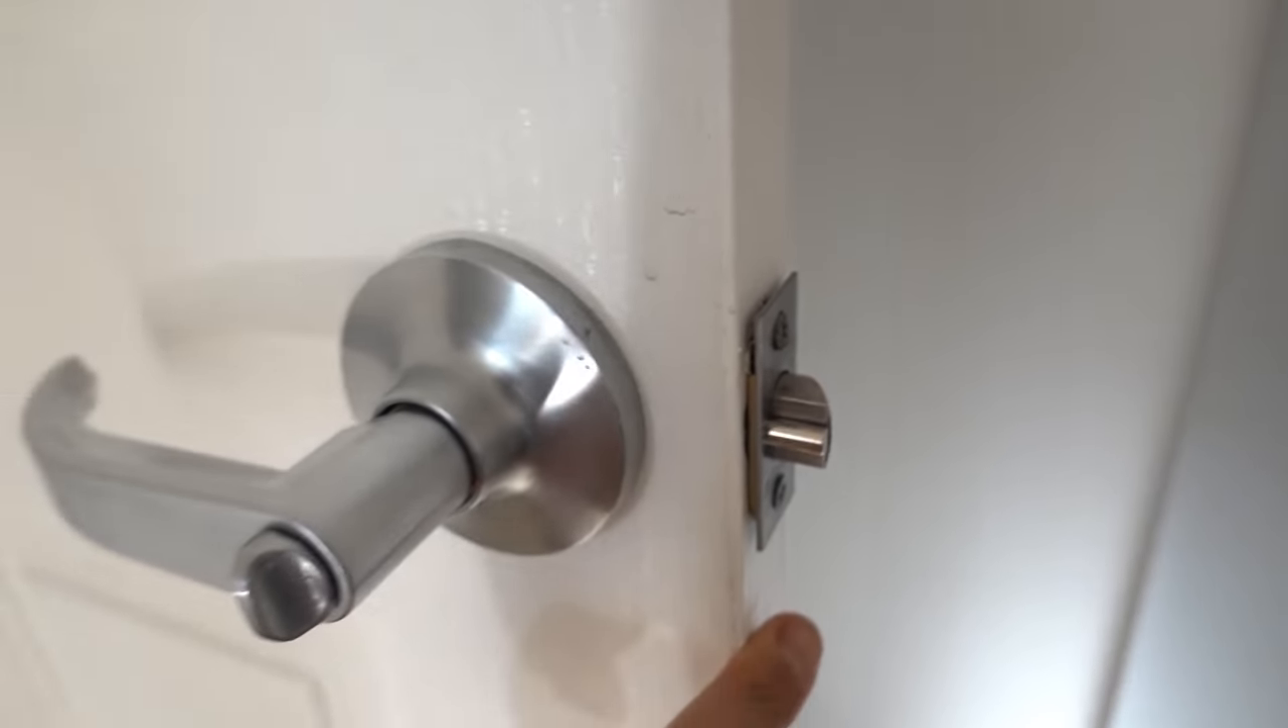So here we've got a perfect example where the latch hasn't been recessed. And as you can tell it protrudes out from the side of the door.